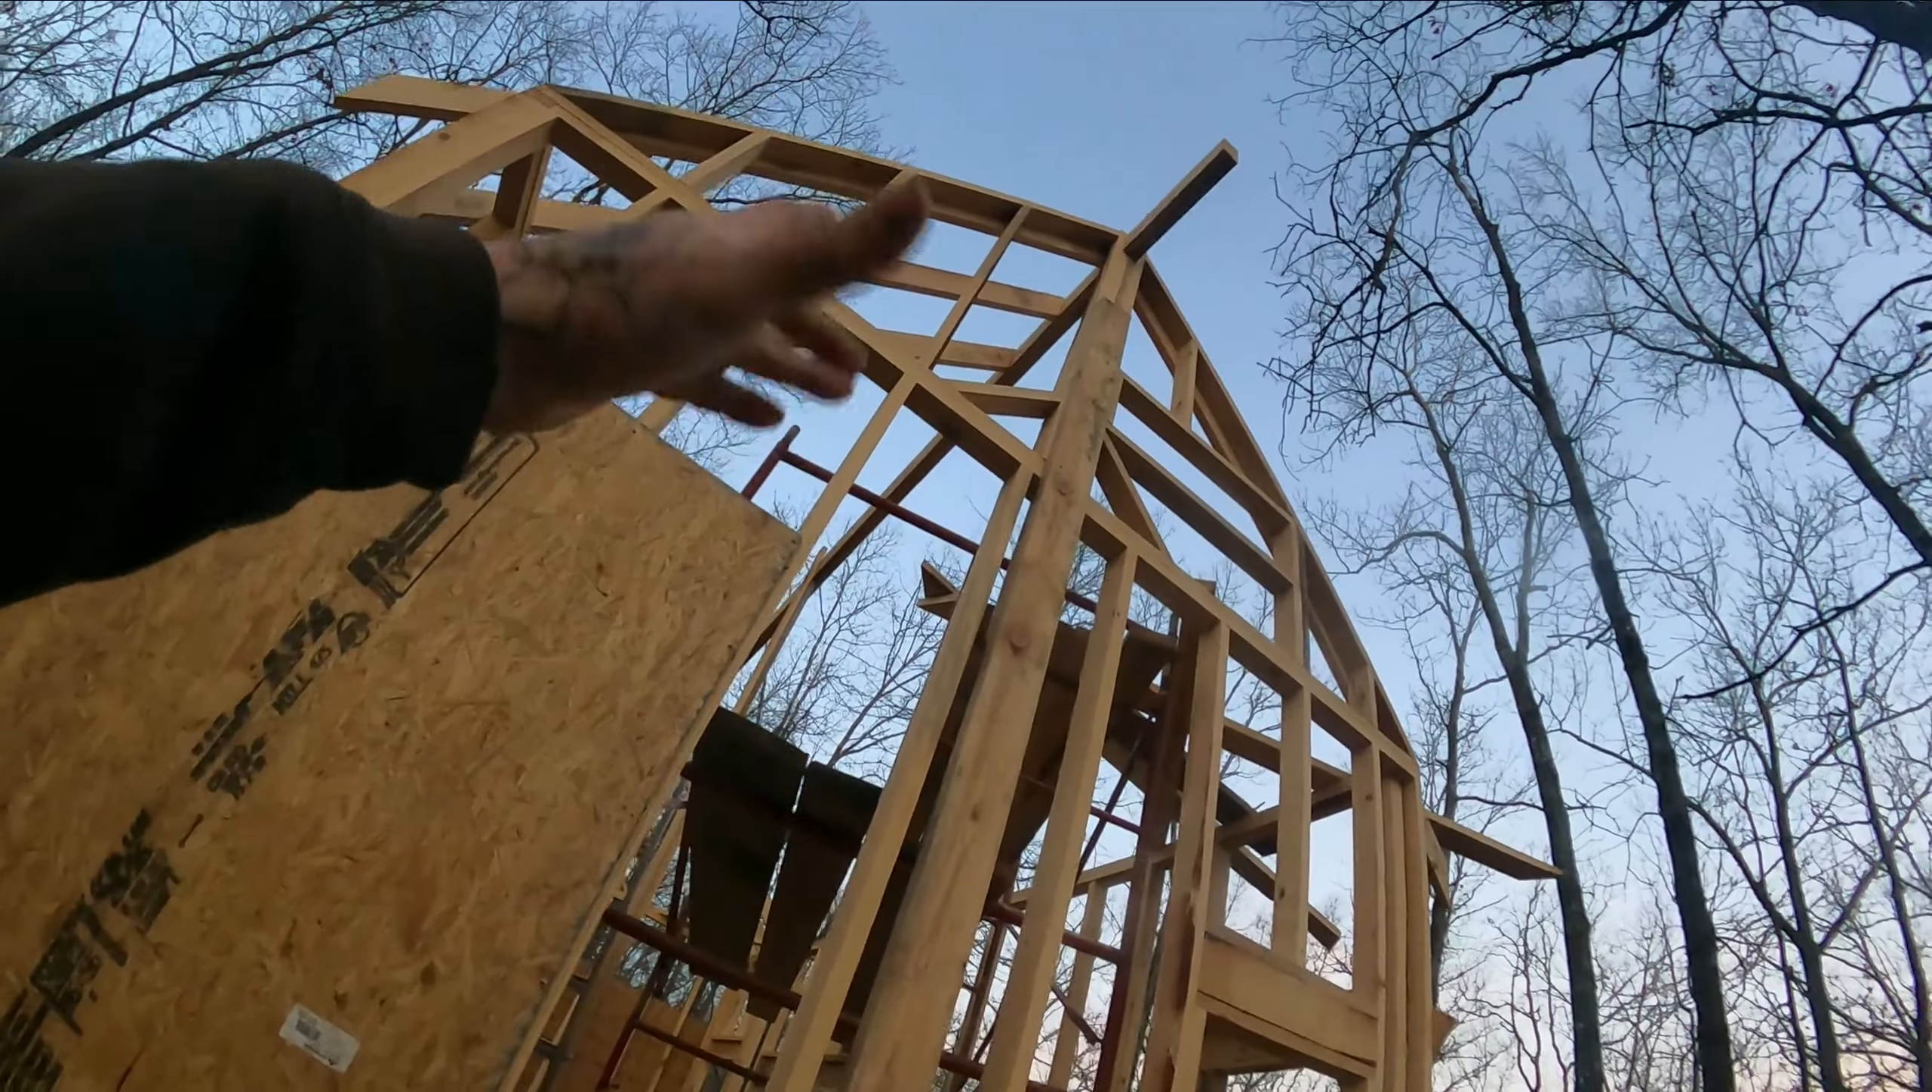I got this gable done today this gable in earlier this morning and then I haven't done hardly any more rafters.